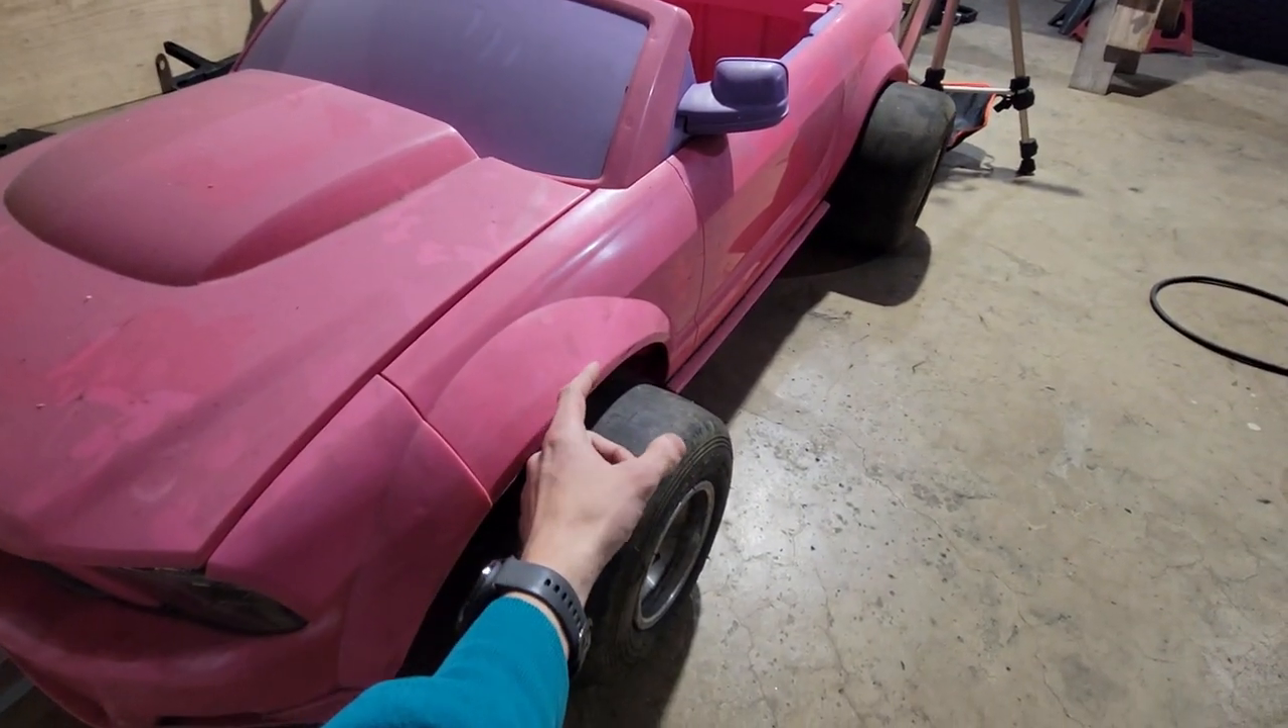We can see just how much of that tire is actually sticking out. It's basically the entire thing.